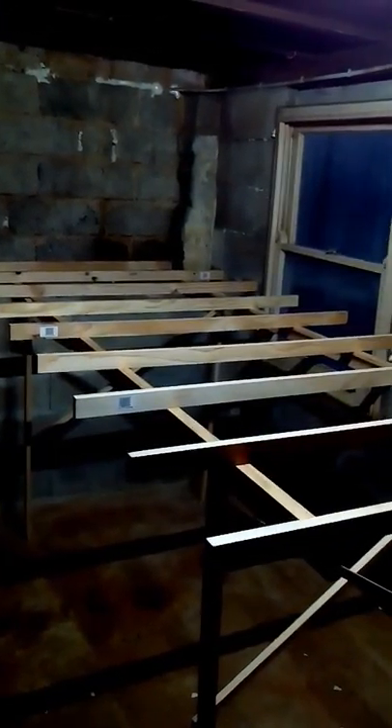We've got preliminary bench work in place.